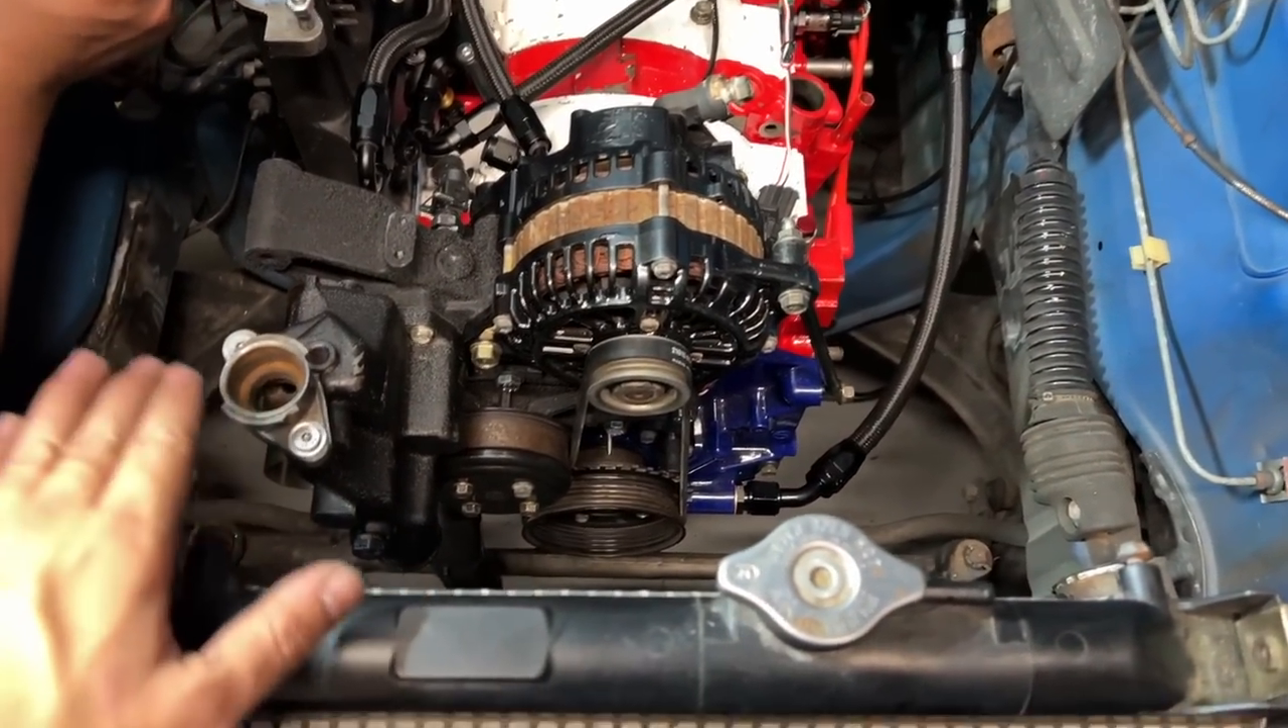Got the alternator on there. Got the water pump housing on.